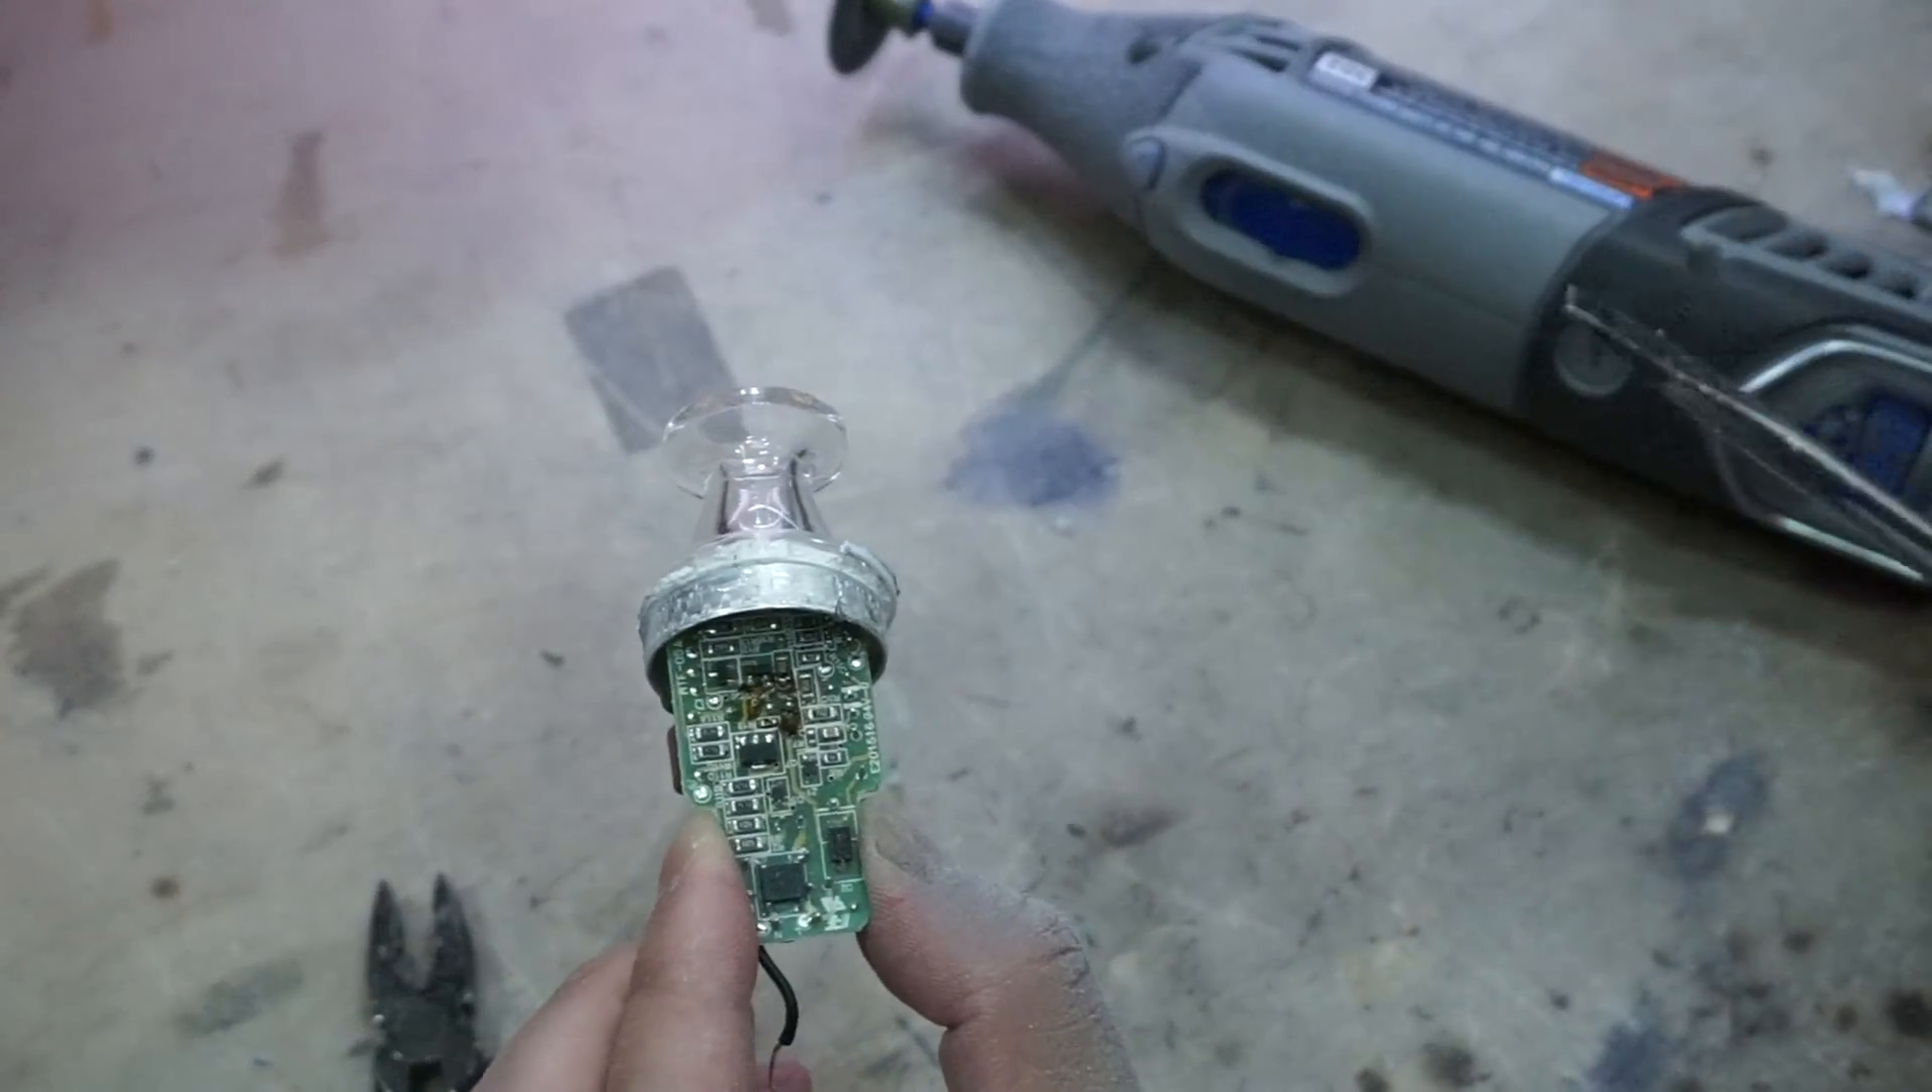And I think we can now, so now we can see the board is exposed.